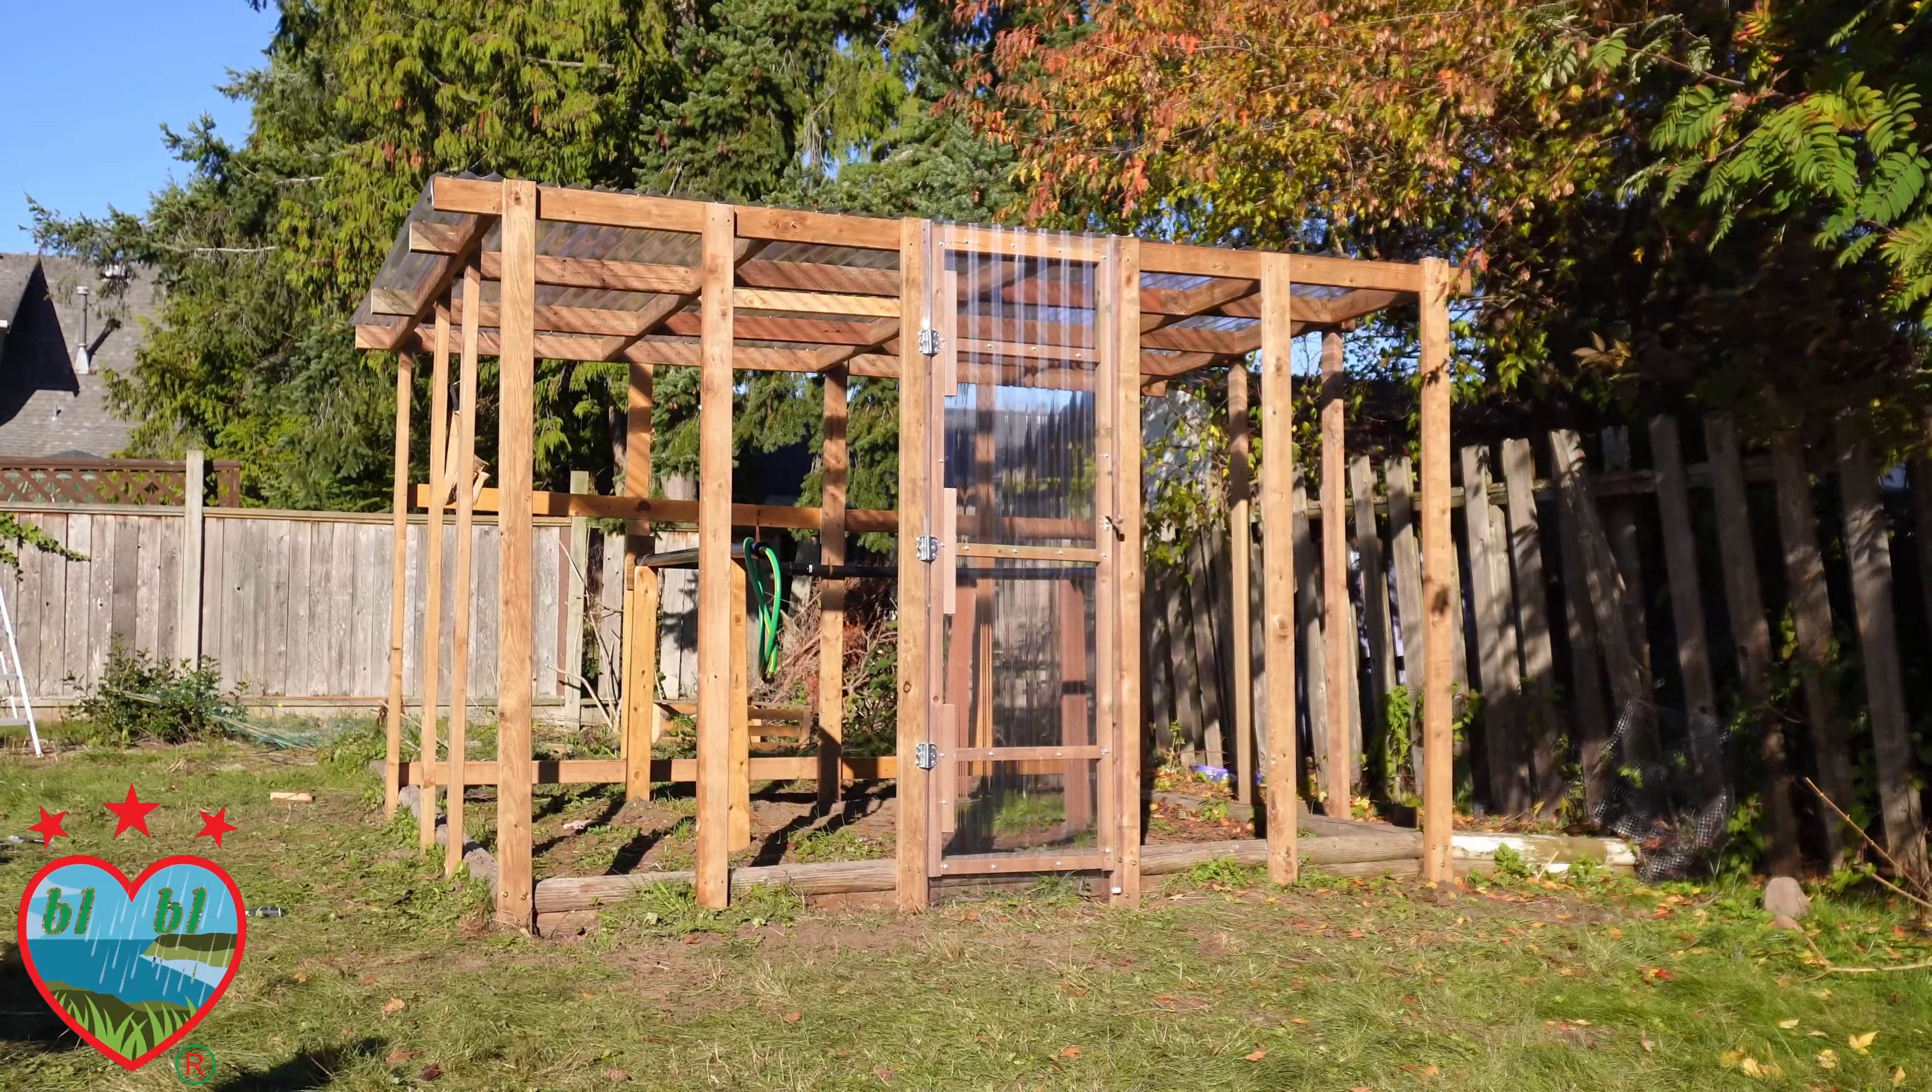Here's a look at the greenhouse with the door installed.